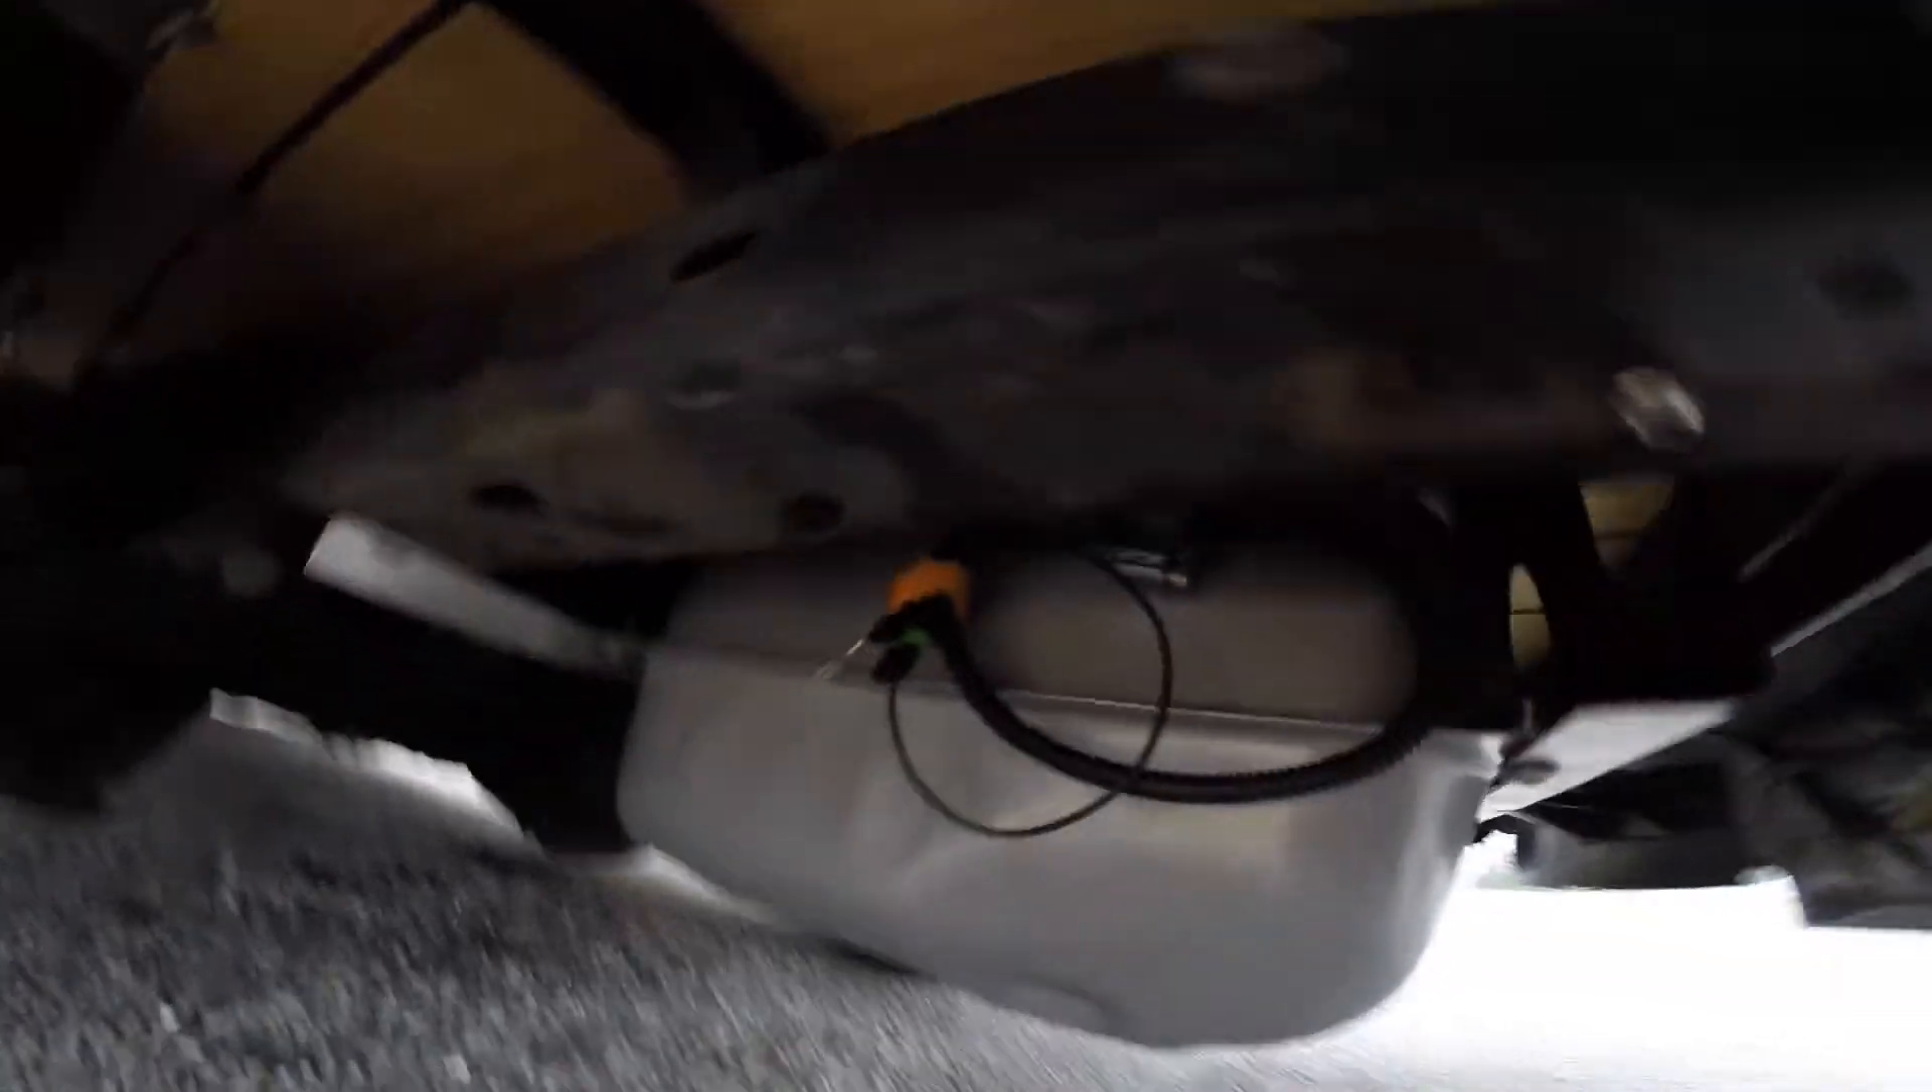But, there's my tank all mounted up.